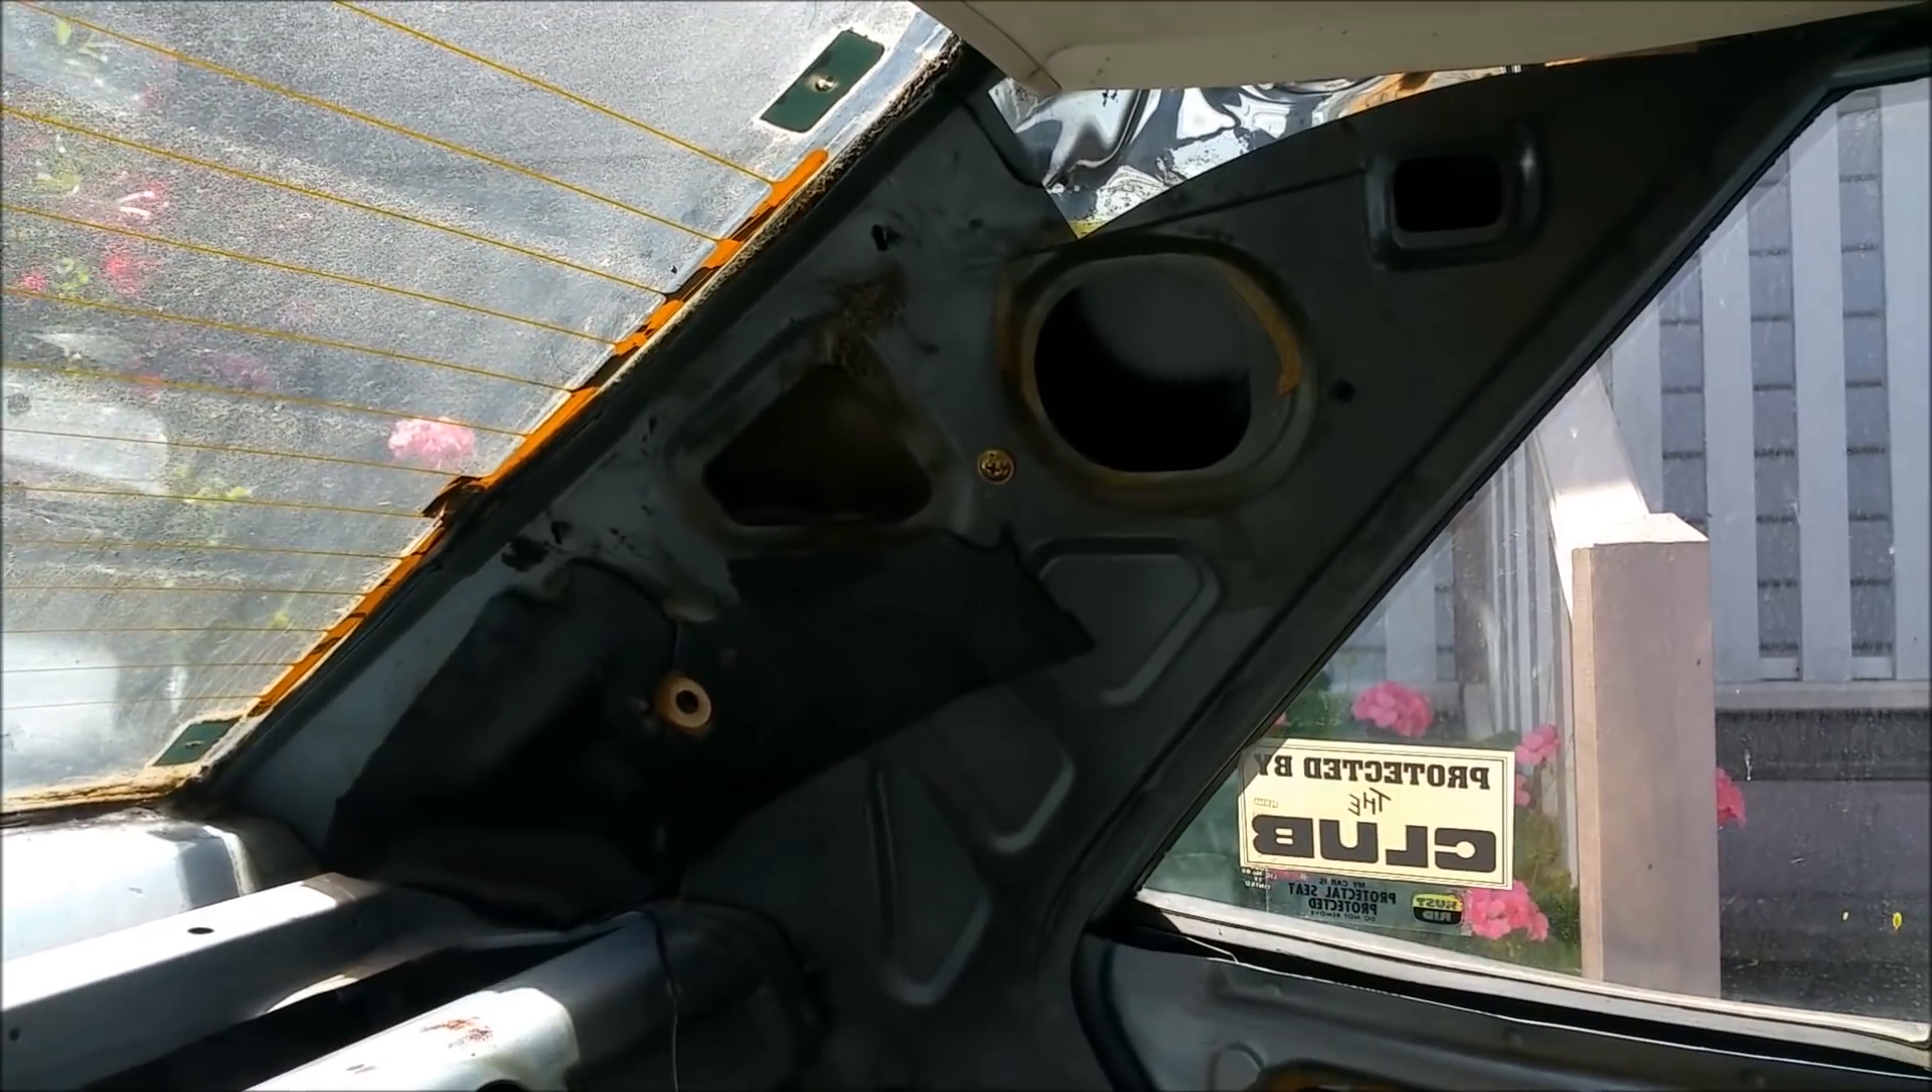Now I've taken off the side trims. The C-pillar trims.